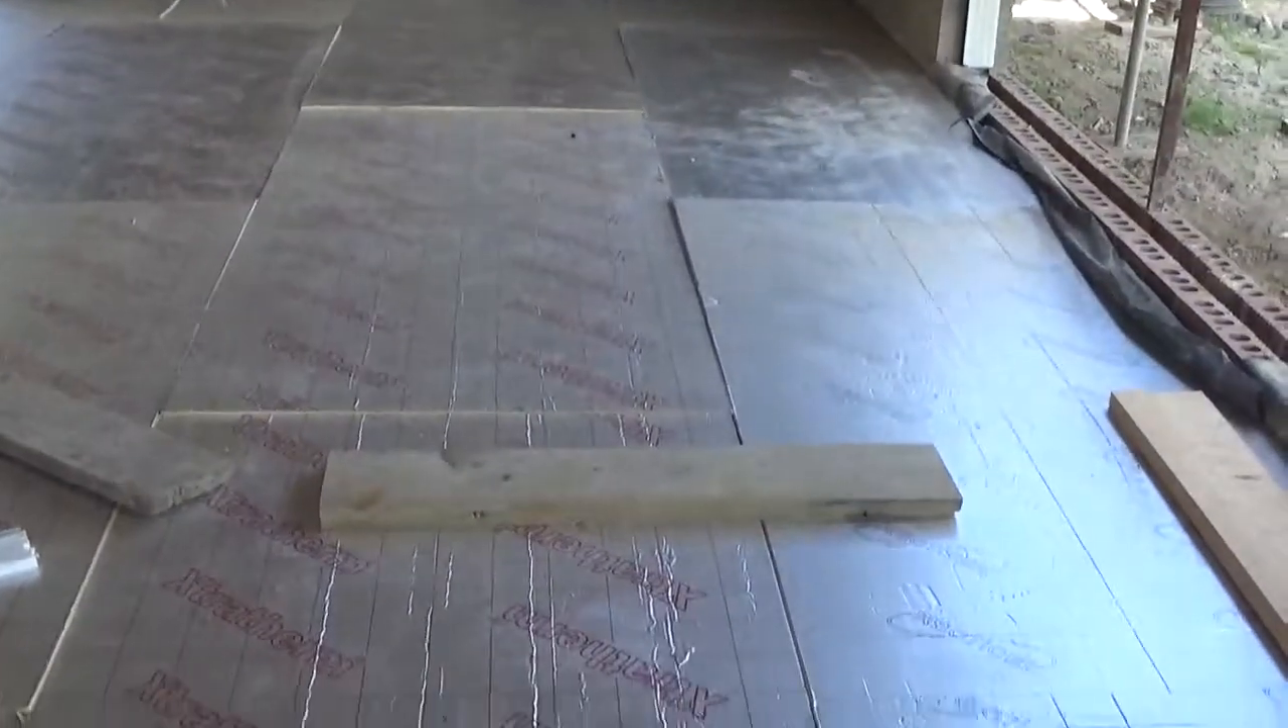So you can see the full floor has been insulated with the insulation.